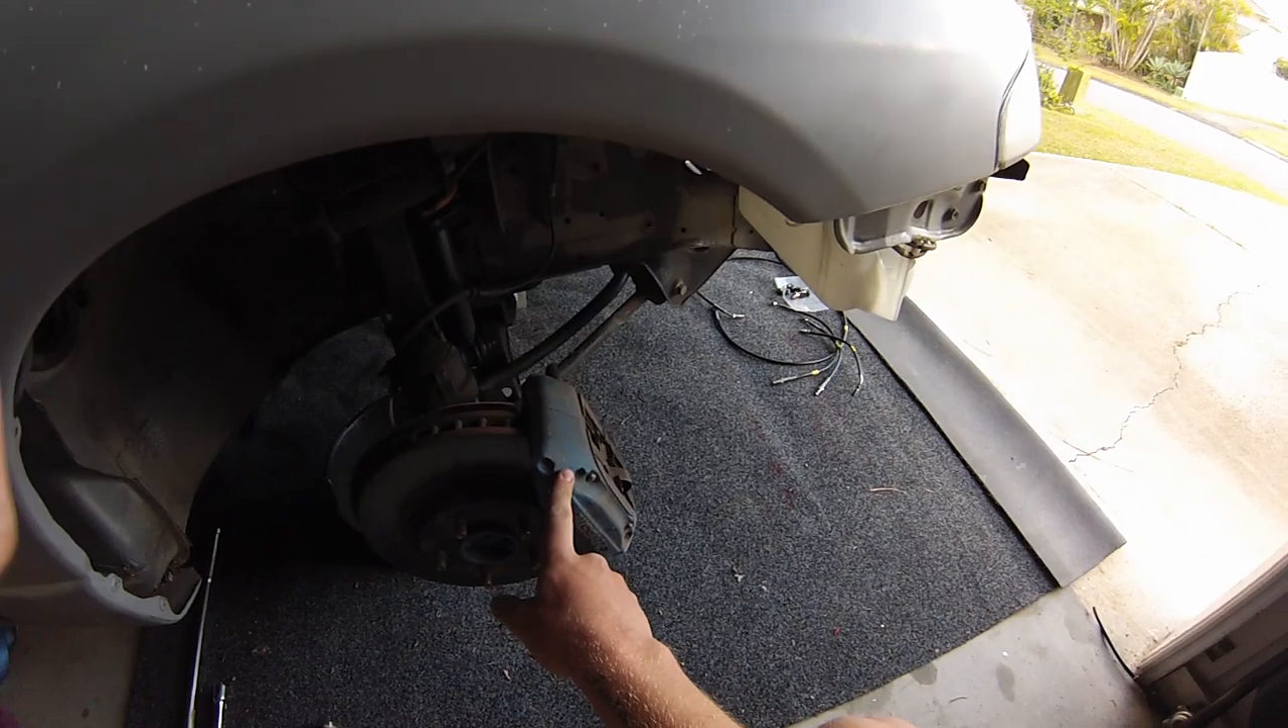Okay, guys, so as you can see, I've got the front wheels off.